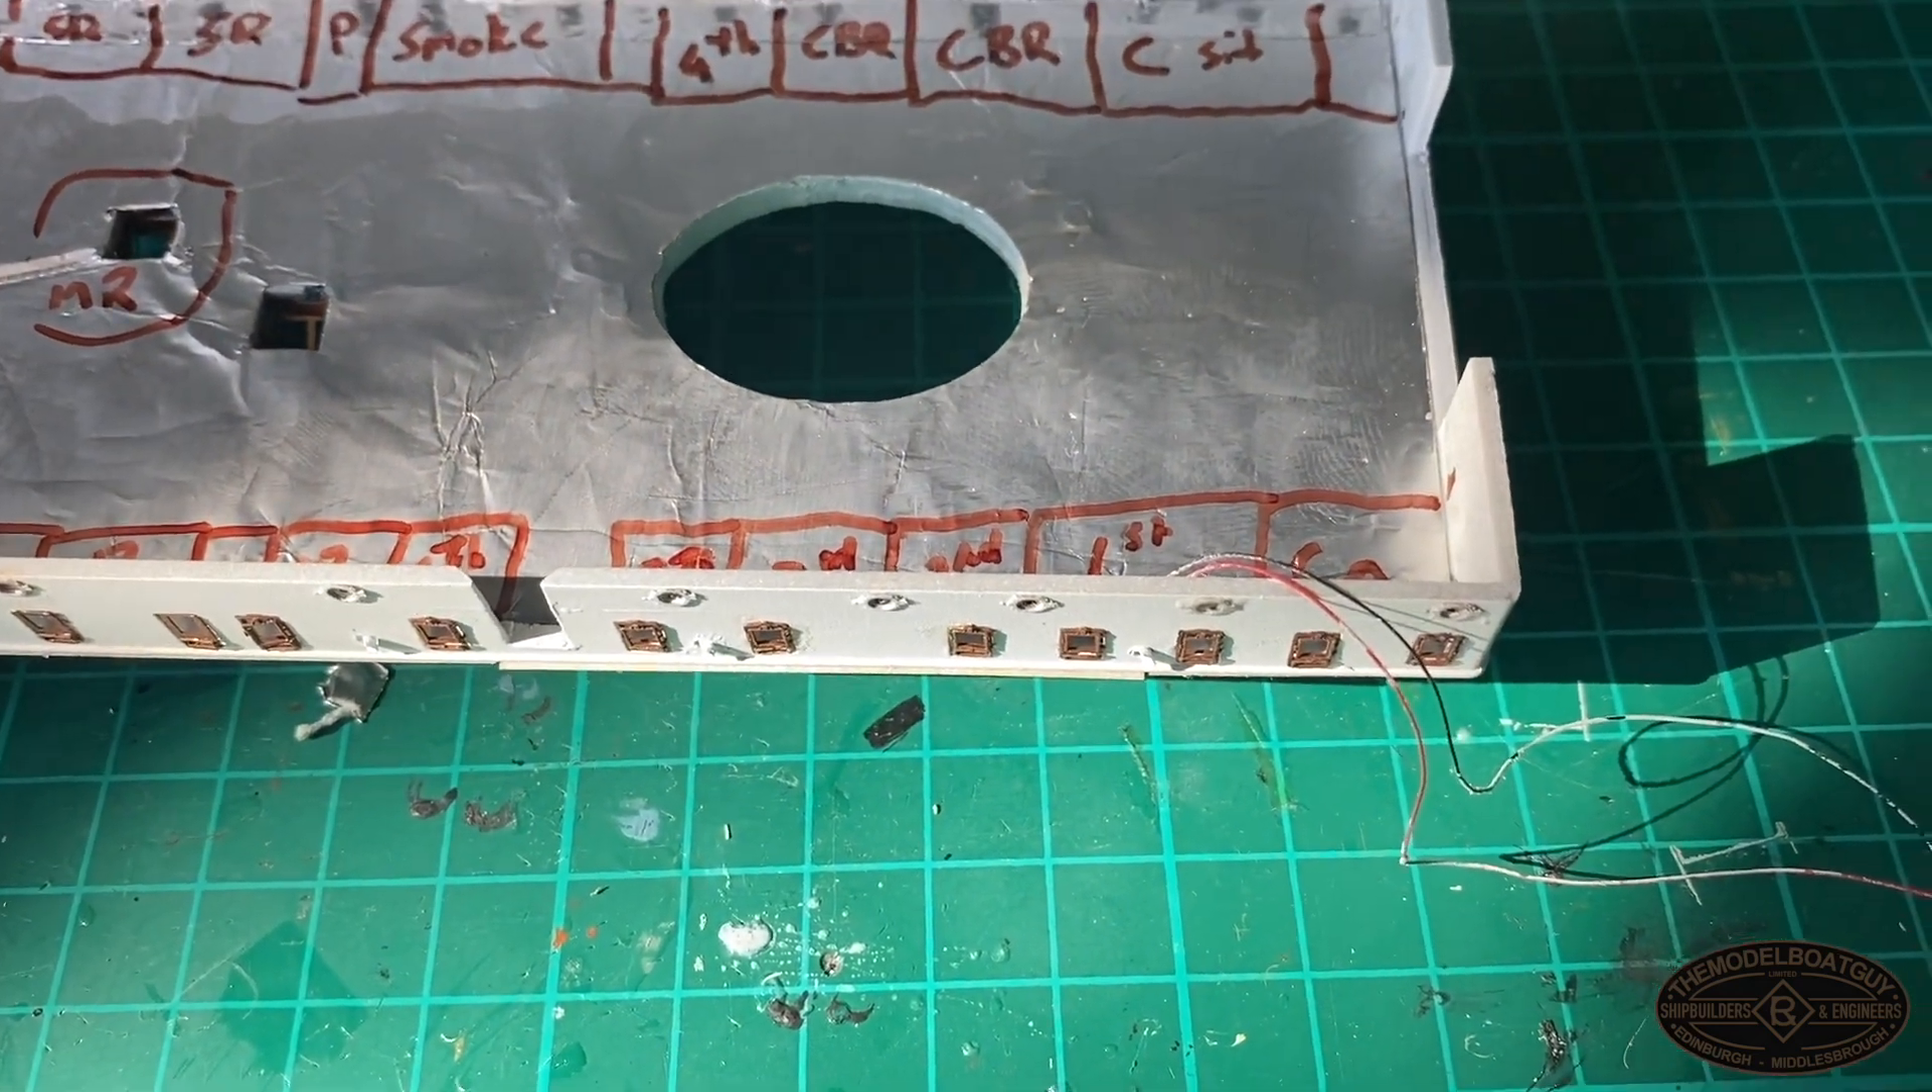So, as you can see, I've now added foil for light-proofing purposes.